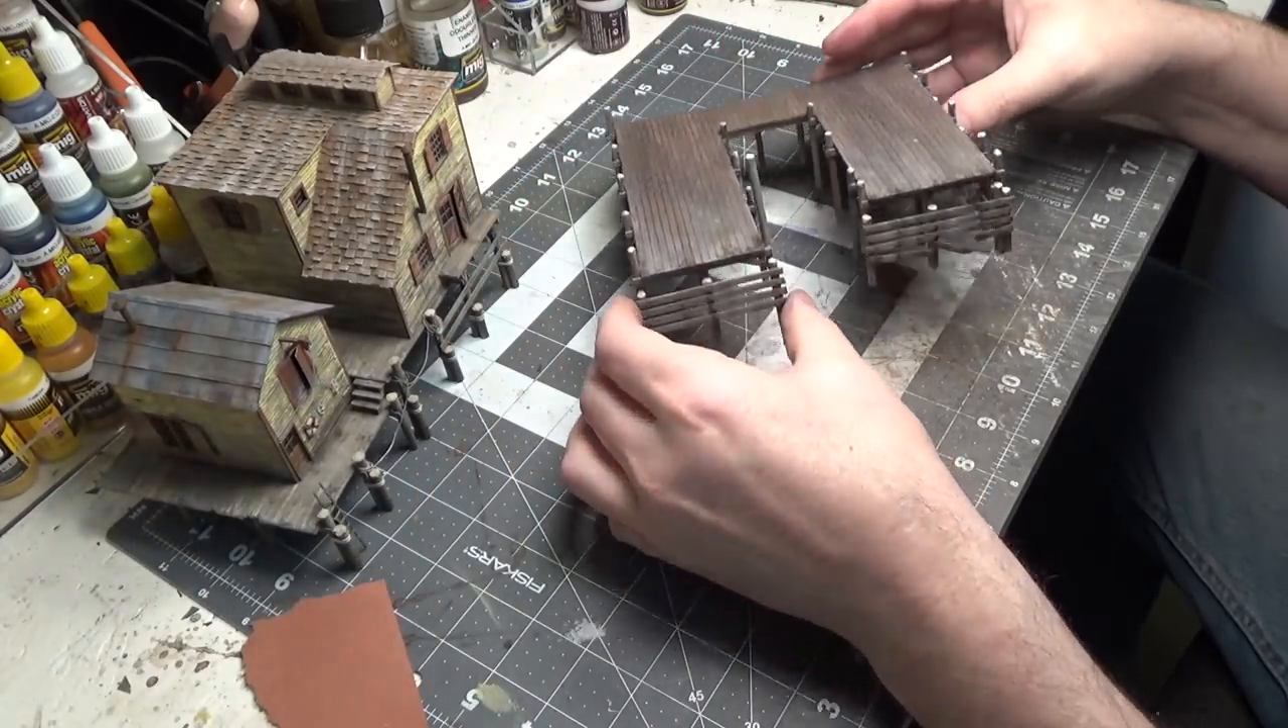Well, as you can see. I have the pier put together.